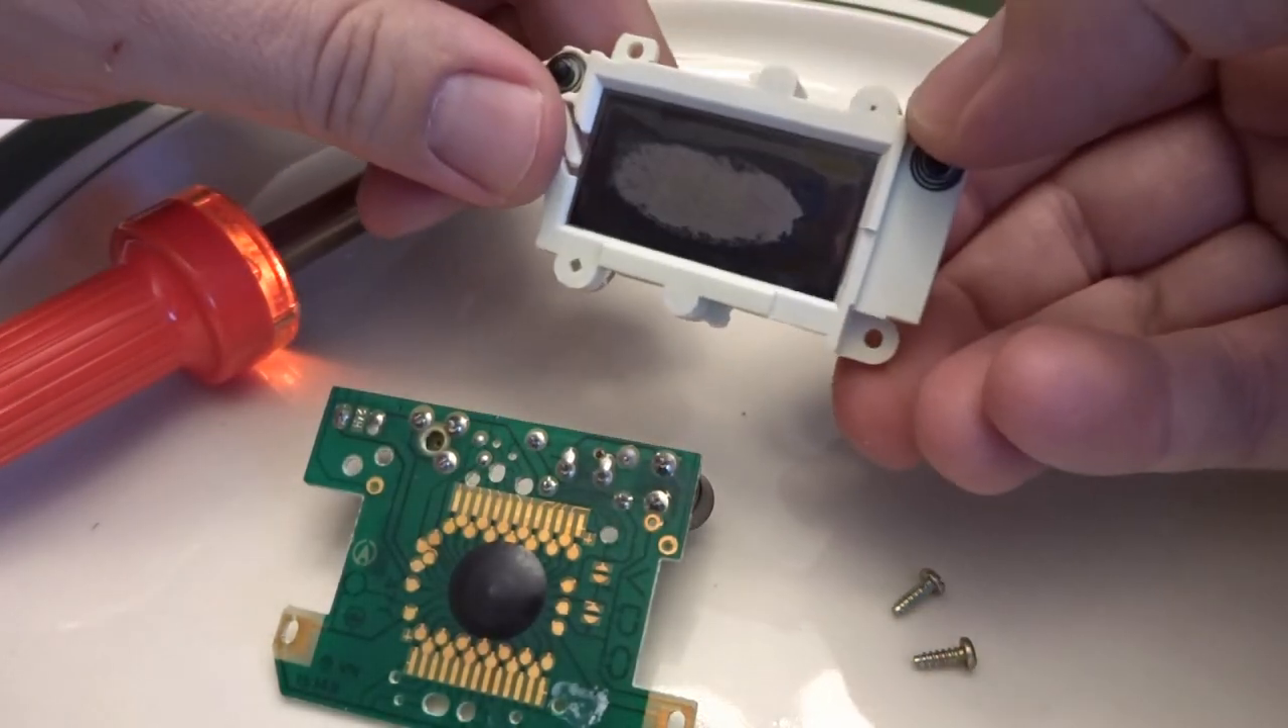So I have pulled away the screen section away from the circuit board.